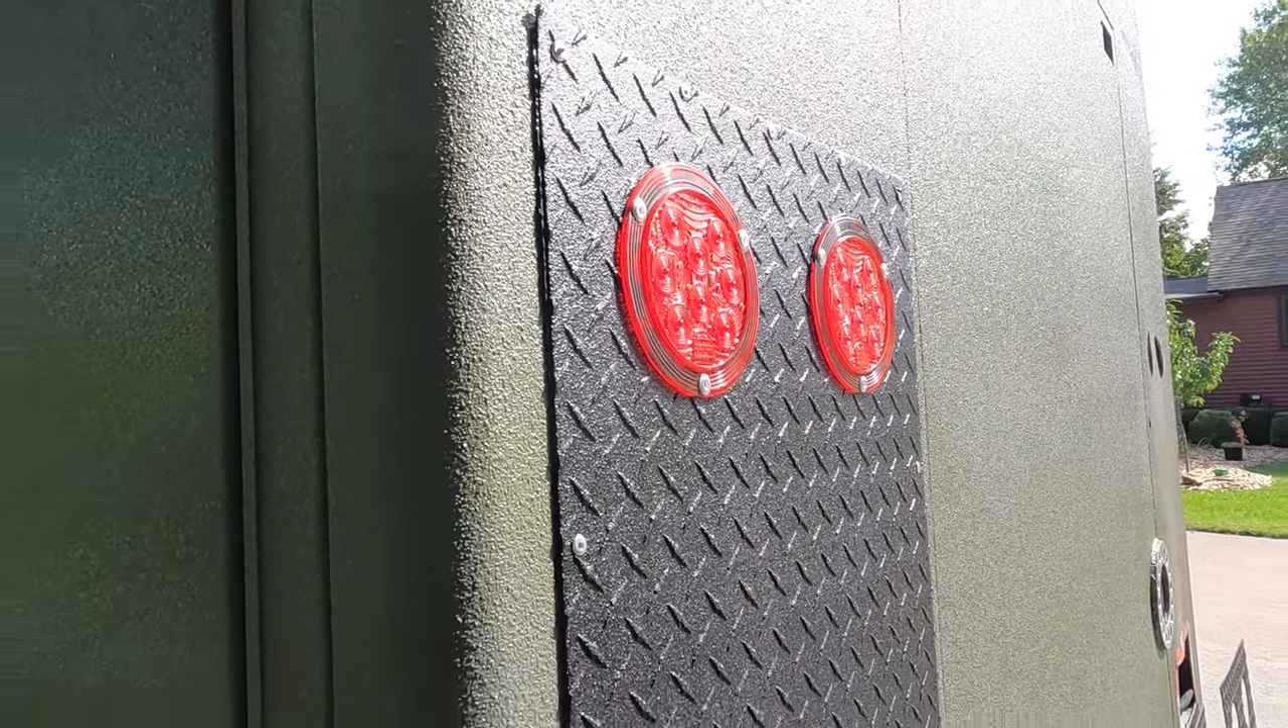Got this all riveted and seamed. We've got our lights riveted and sealed up.